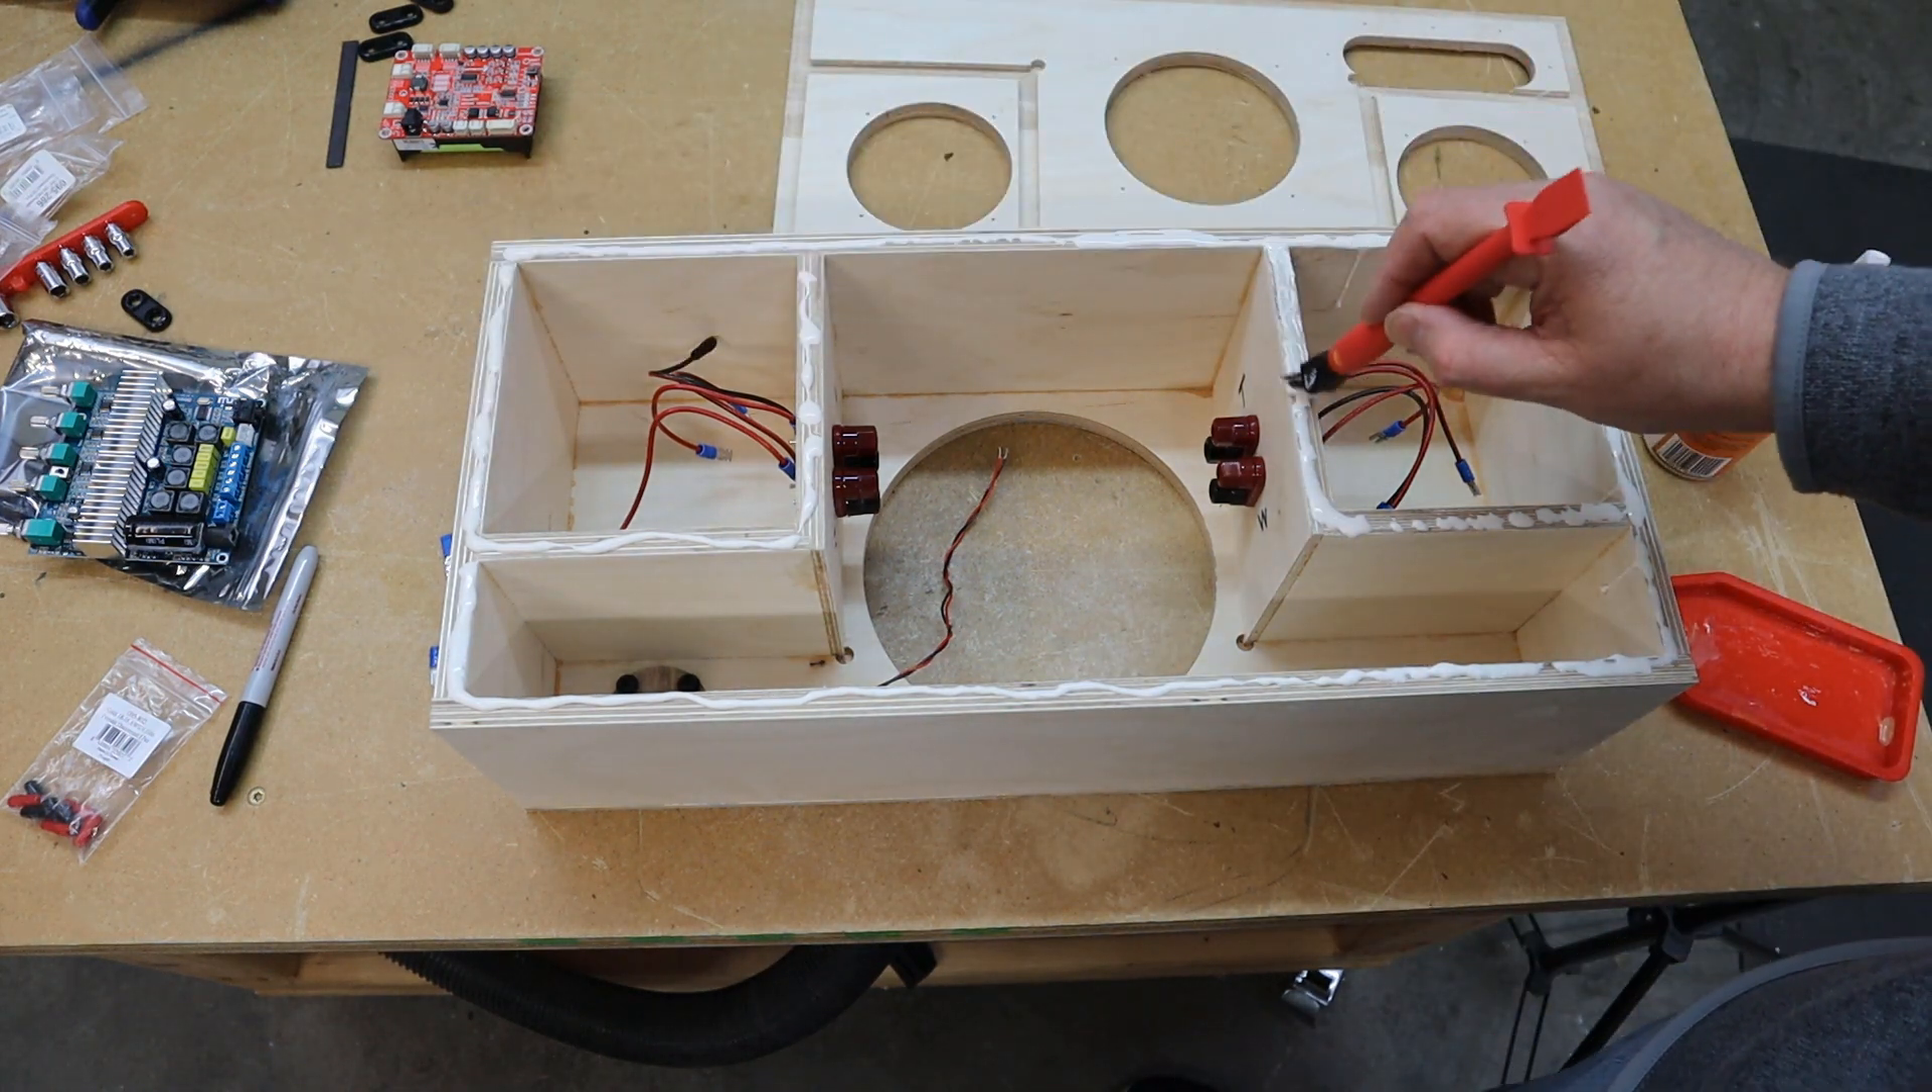Now here in this shot you can see that off camera I went ahead and connected the speaker wires for the mids and highs in the two little small enclosures for the mids and highs.